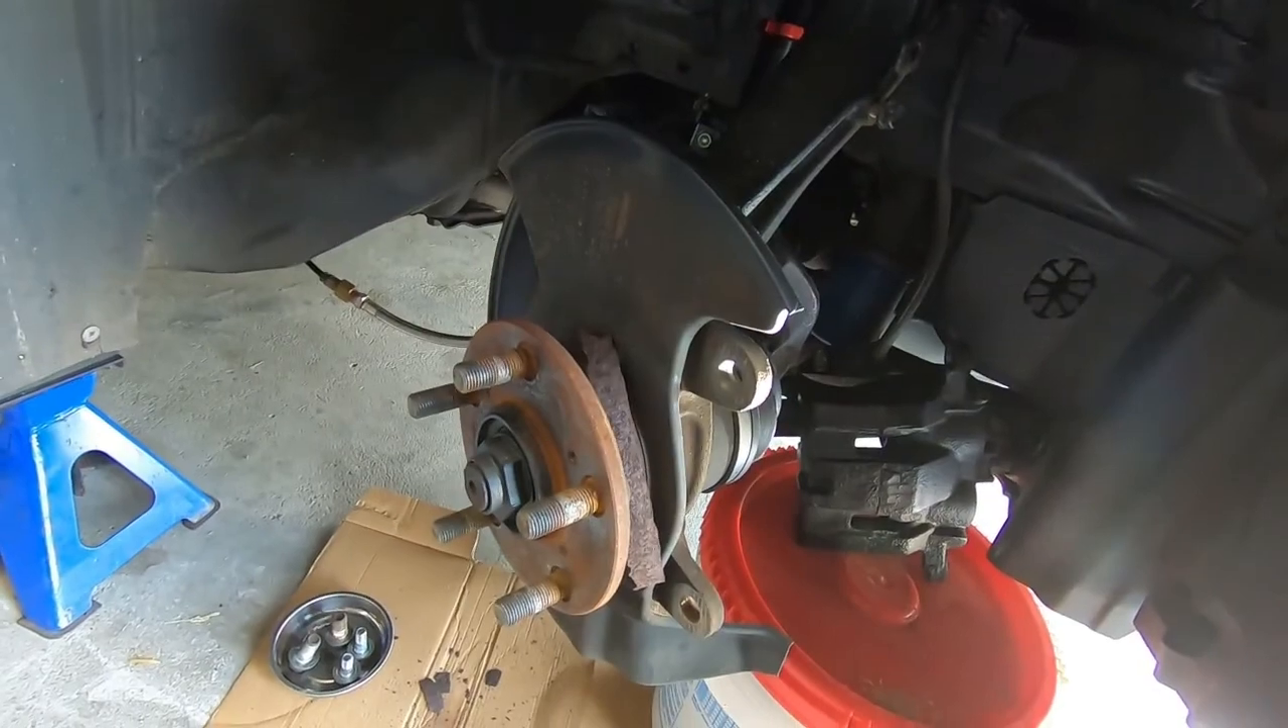Rotor is completely removed and now we have everything removed.